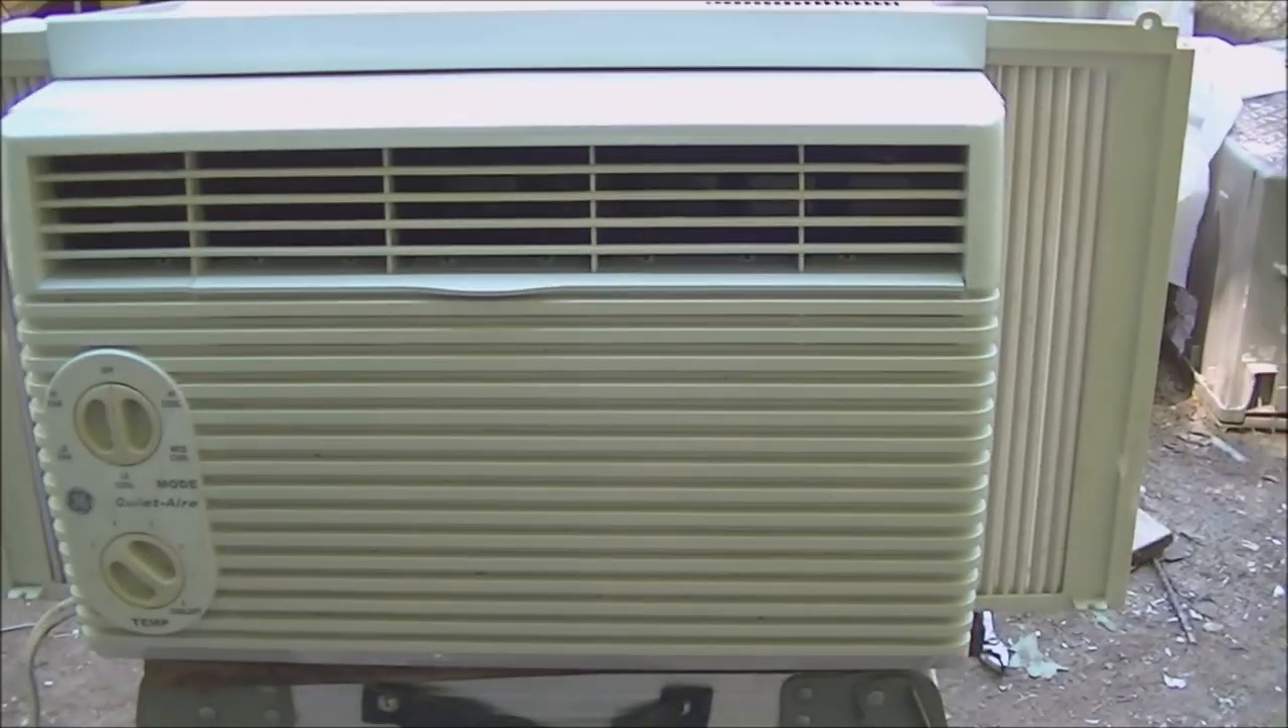All right, we got the GE QuietAir all back together.